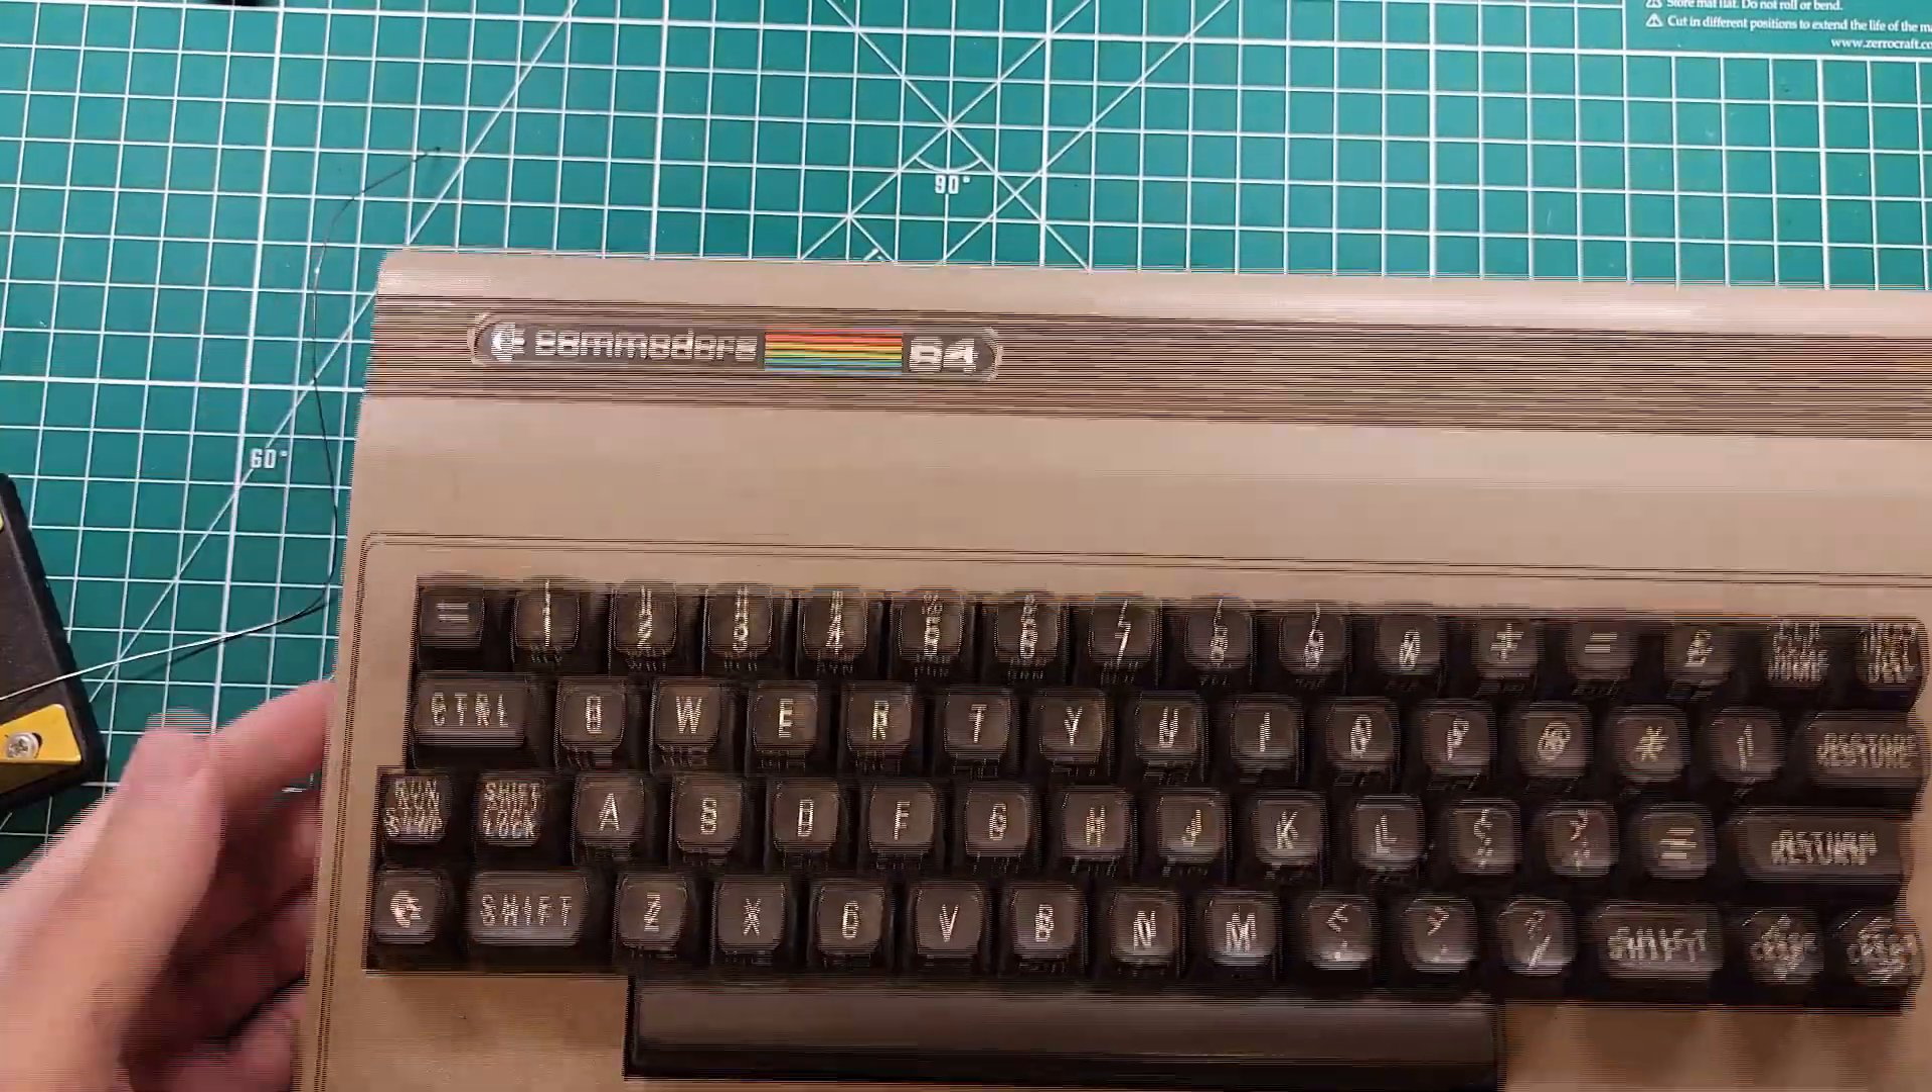Put the keyboard on and this machine is ready to find itself a happy home.